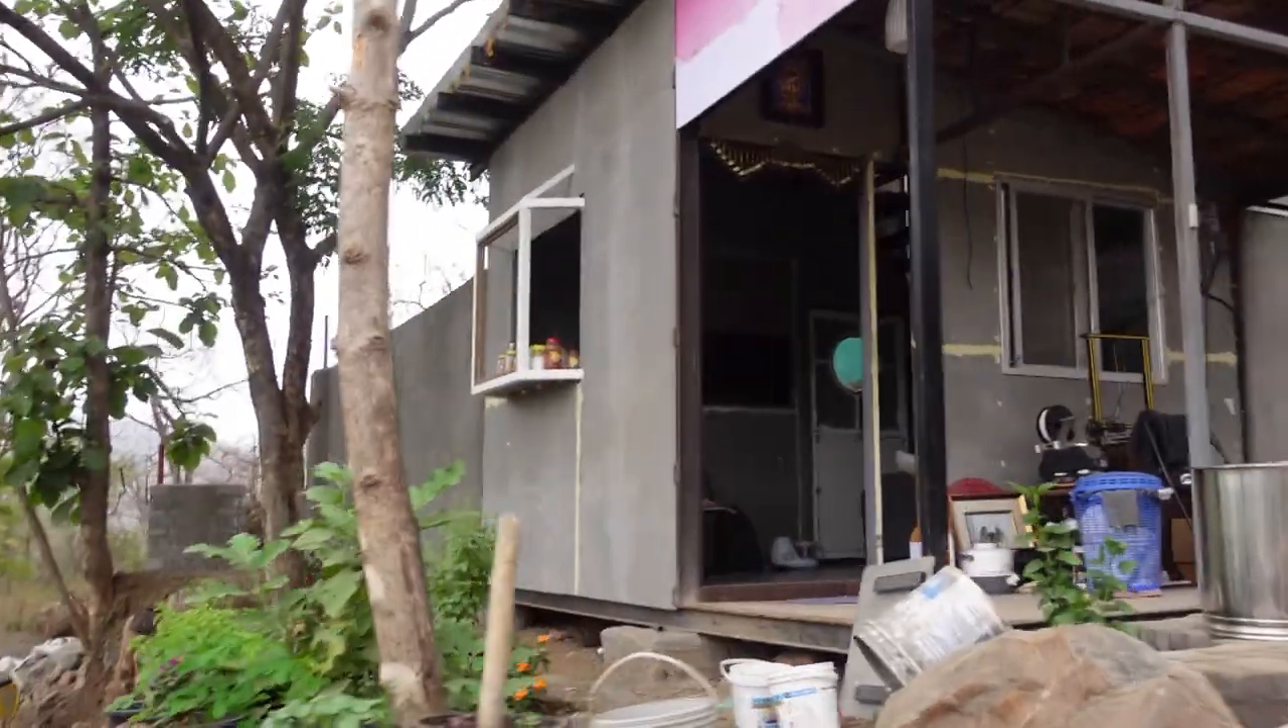This is the side view you can see i have installed windows also these are aluminum windows.